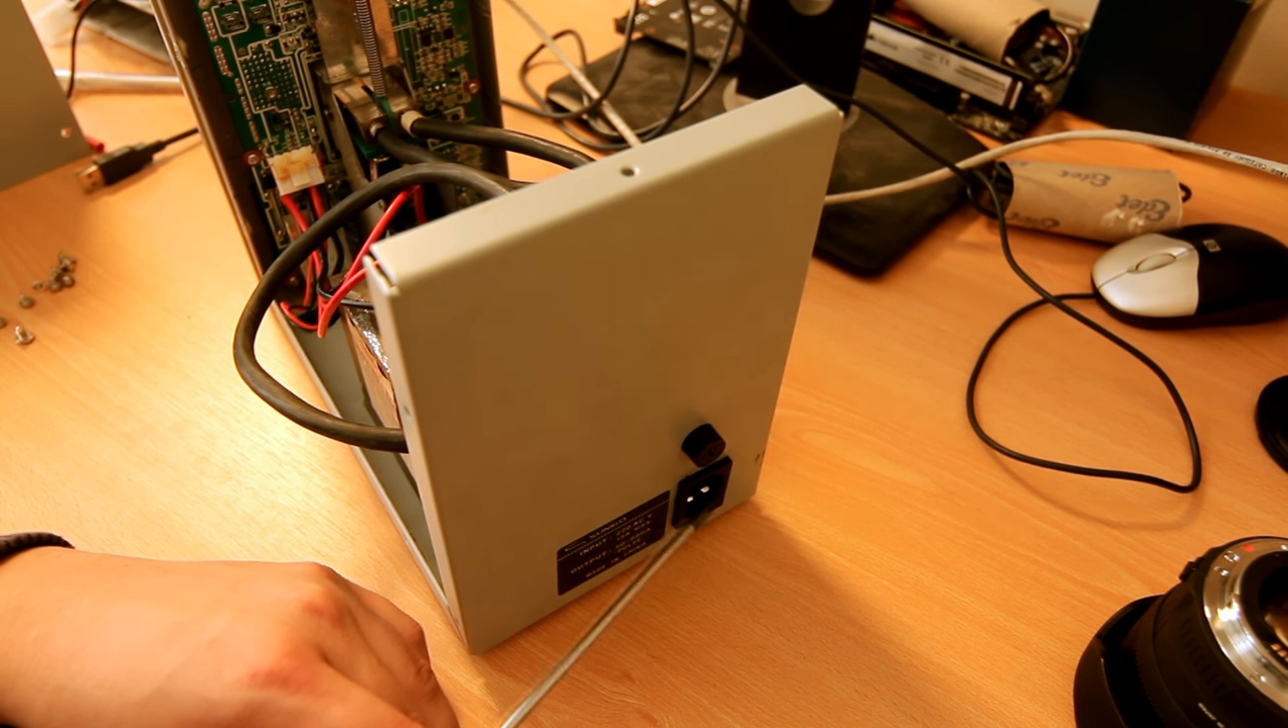And you can see there is now an IEC-C18 socket here. And previously, this had a fixed wire.